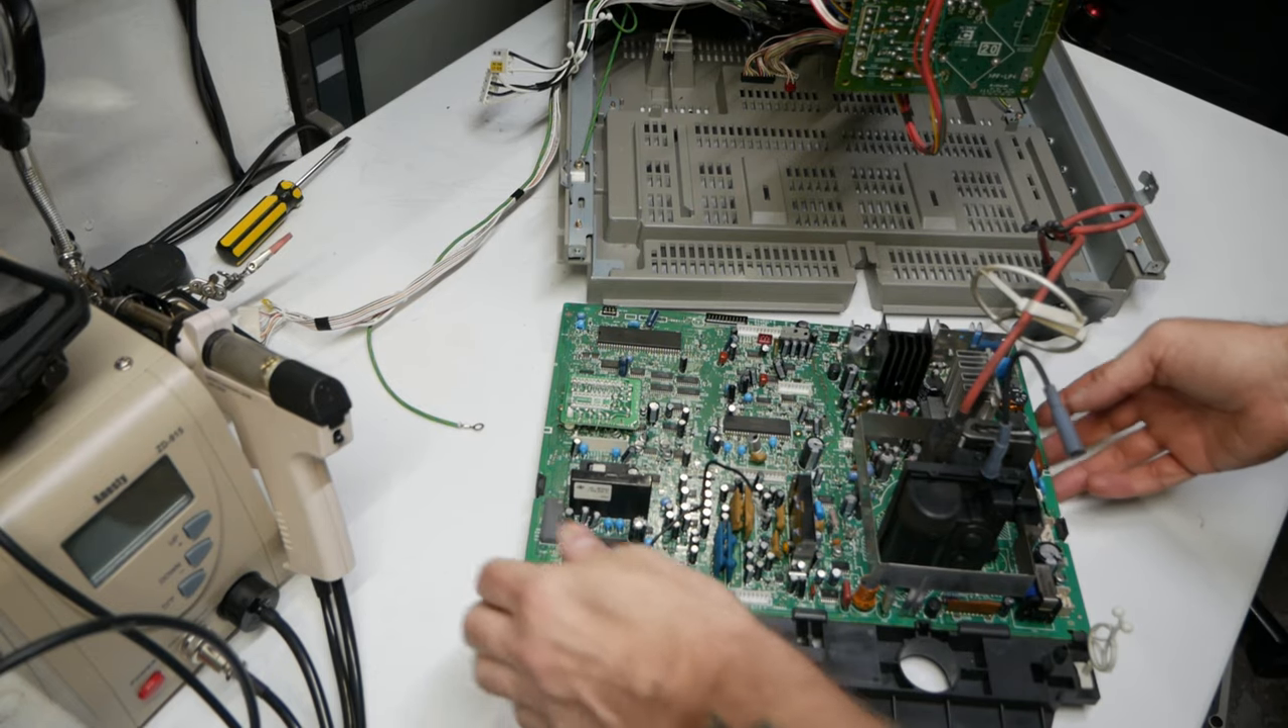So here's the chassis board removed.